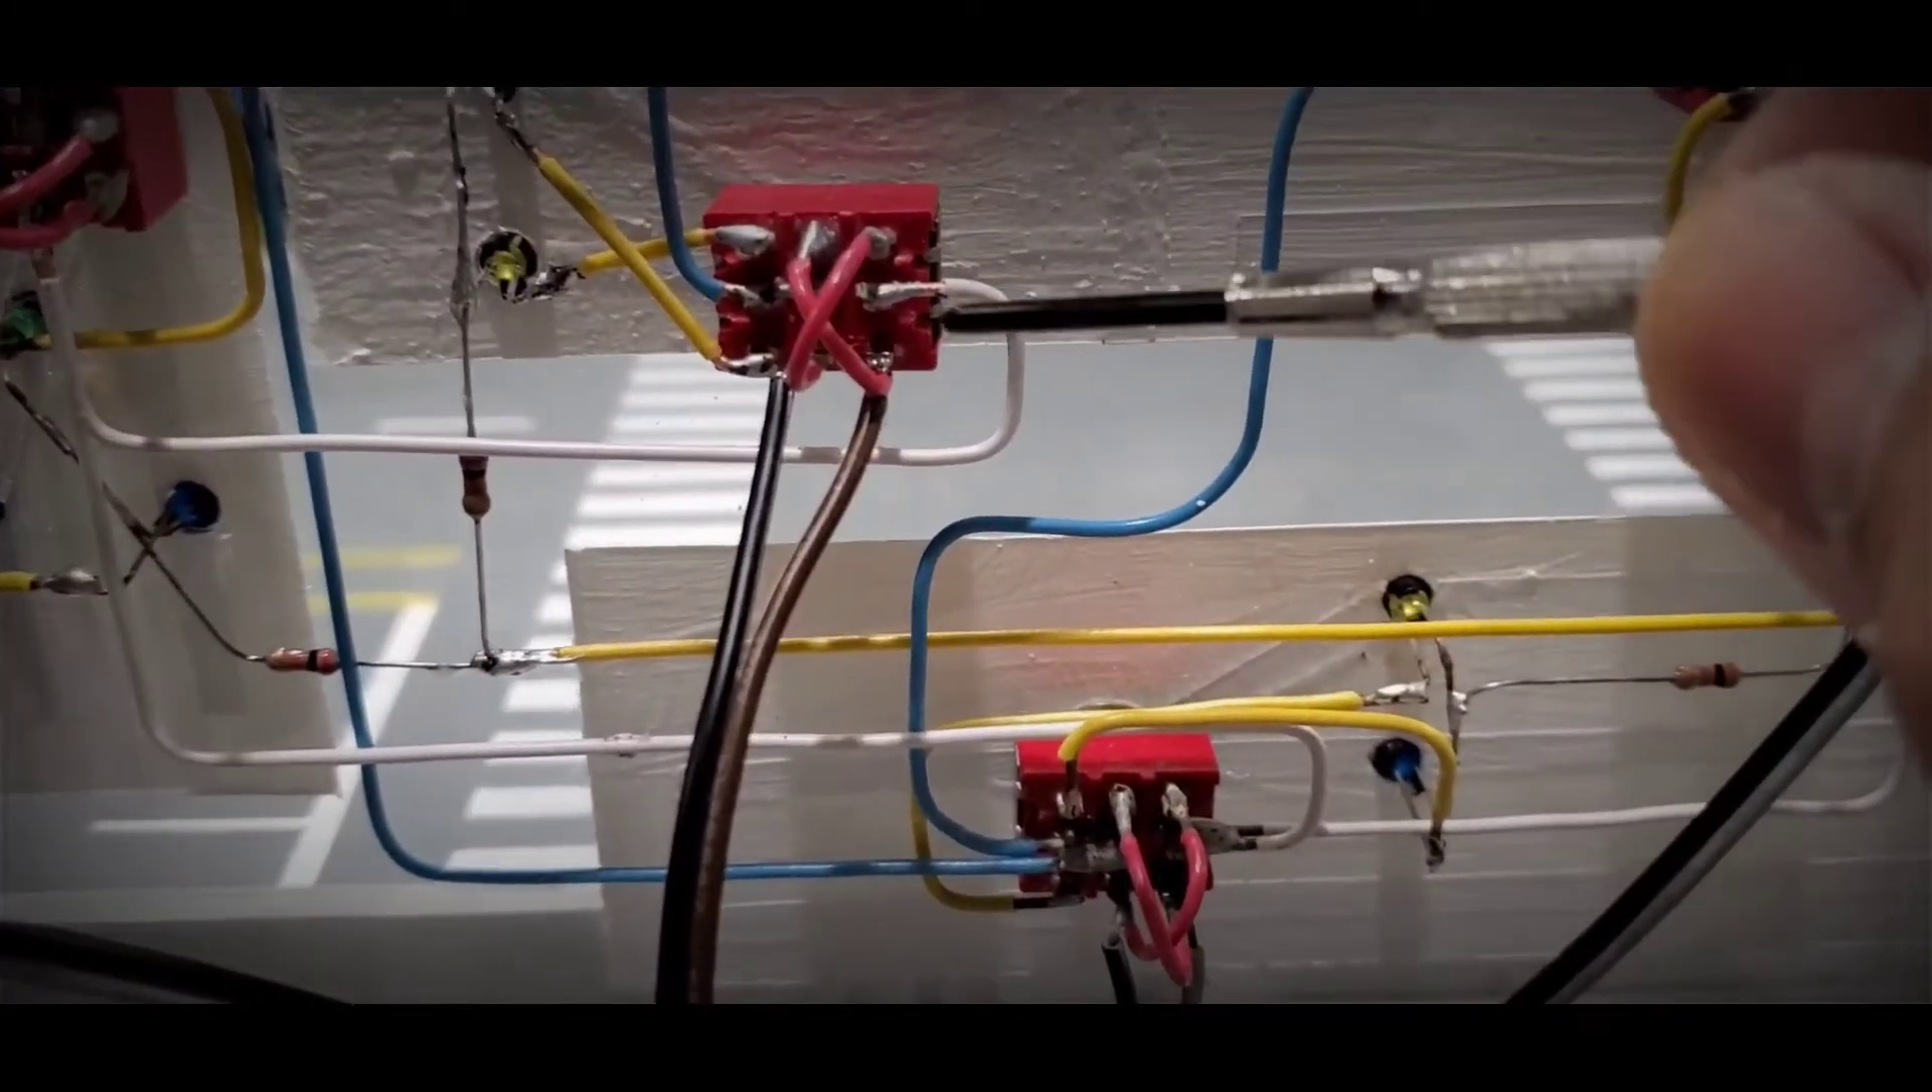Here you can see the red crisscrossed wires already soldered to the switch and this will reverse the voltage polarity that is sent to the turnout whenever the switch is flipped which will also change the direction of the turnout.